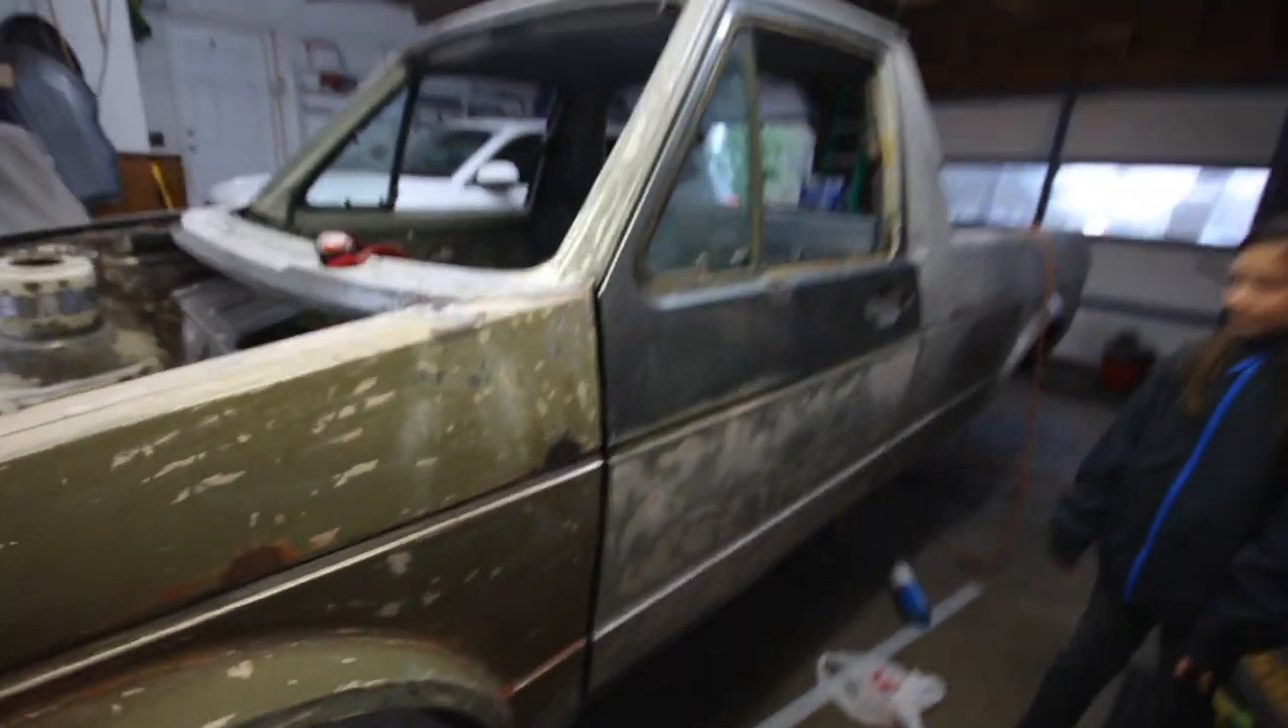And I ended up putting the doors back on so I could get an idea of how things are on the doors.